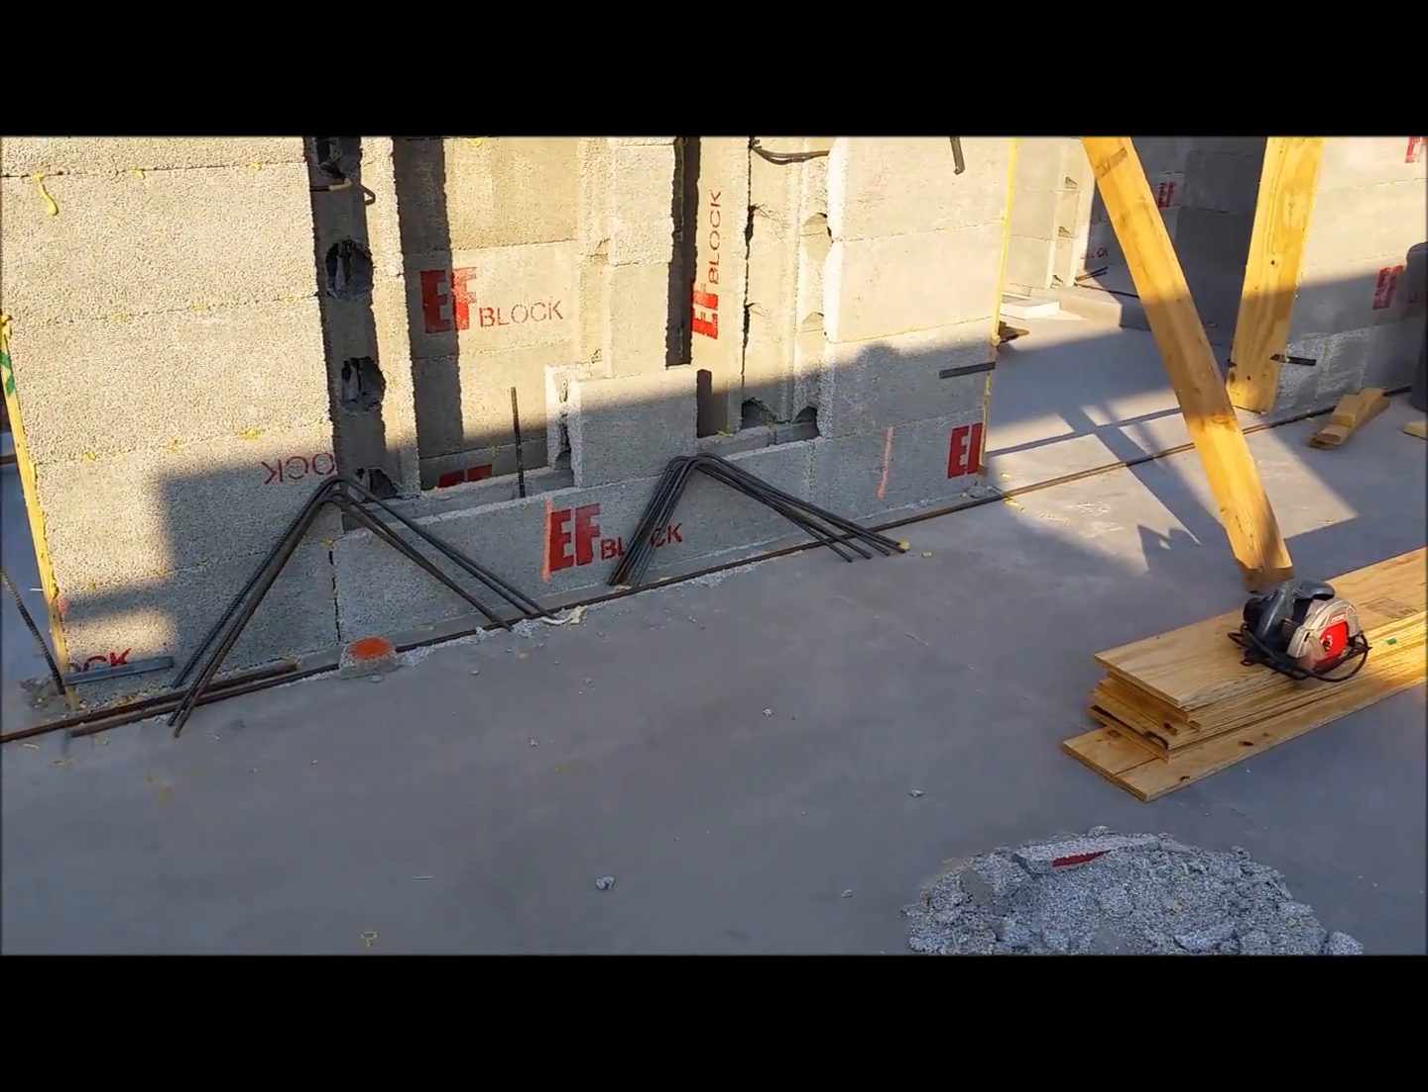See the rebar here at the bond beam that's just laying on the ground now but it's going to go up top.